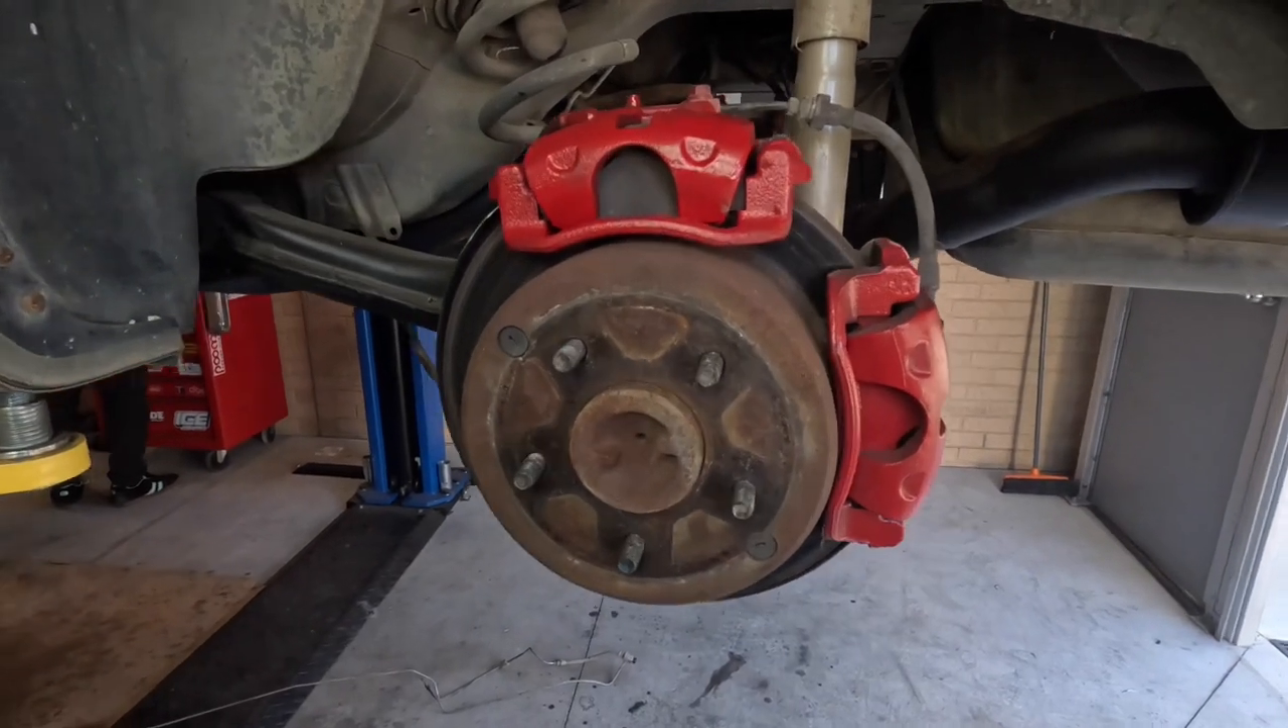All right guys and girls we're all back together as far as calipers and rotors go. So that's all gone together quite well. I just pulled the slides out and re -greased them for the handbrake.